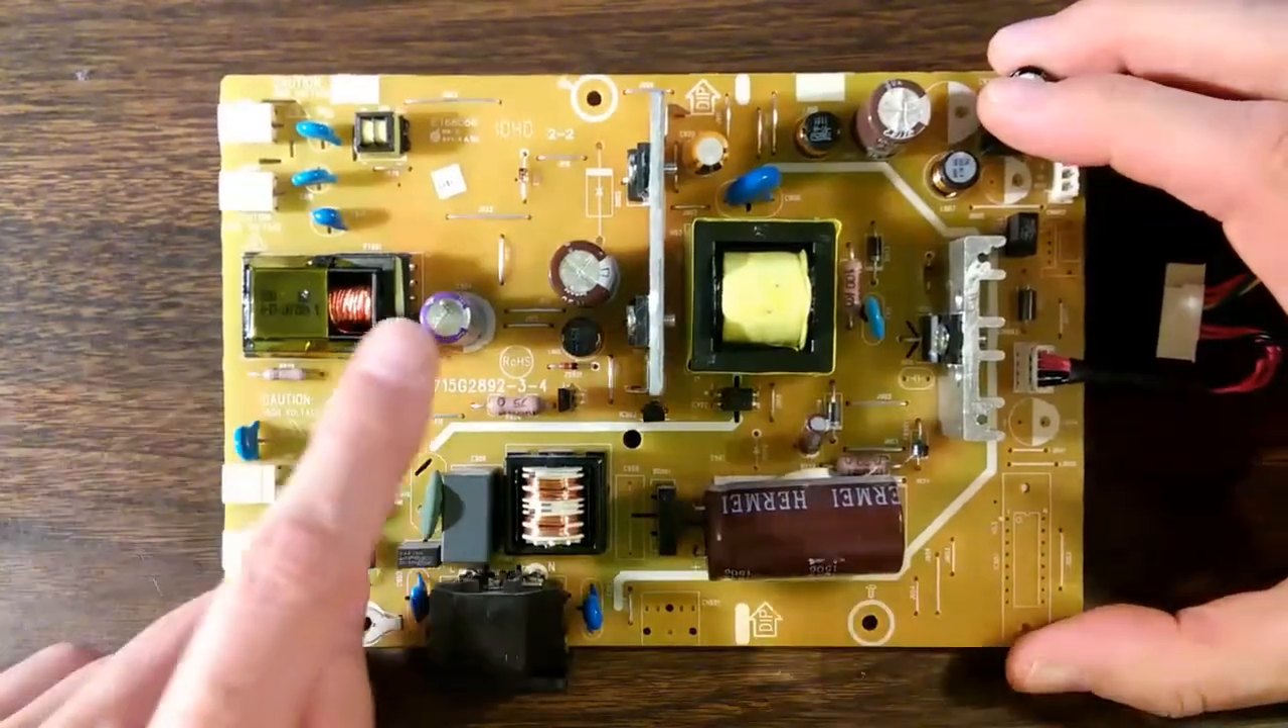Now we have the power supply board out and we can get a closer look at it.